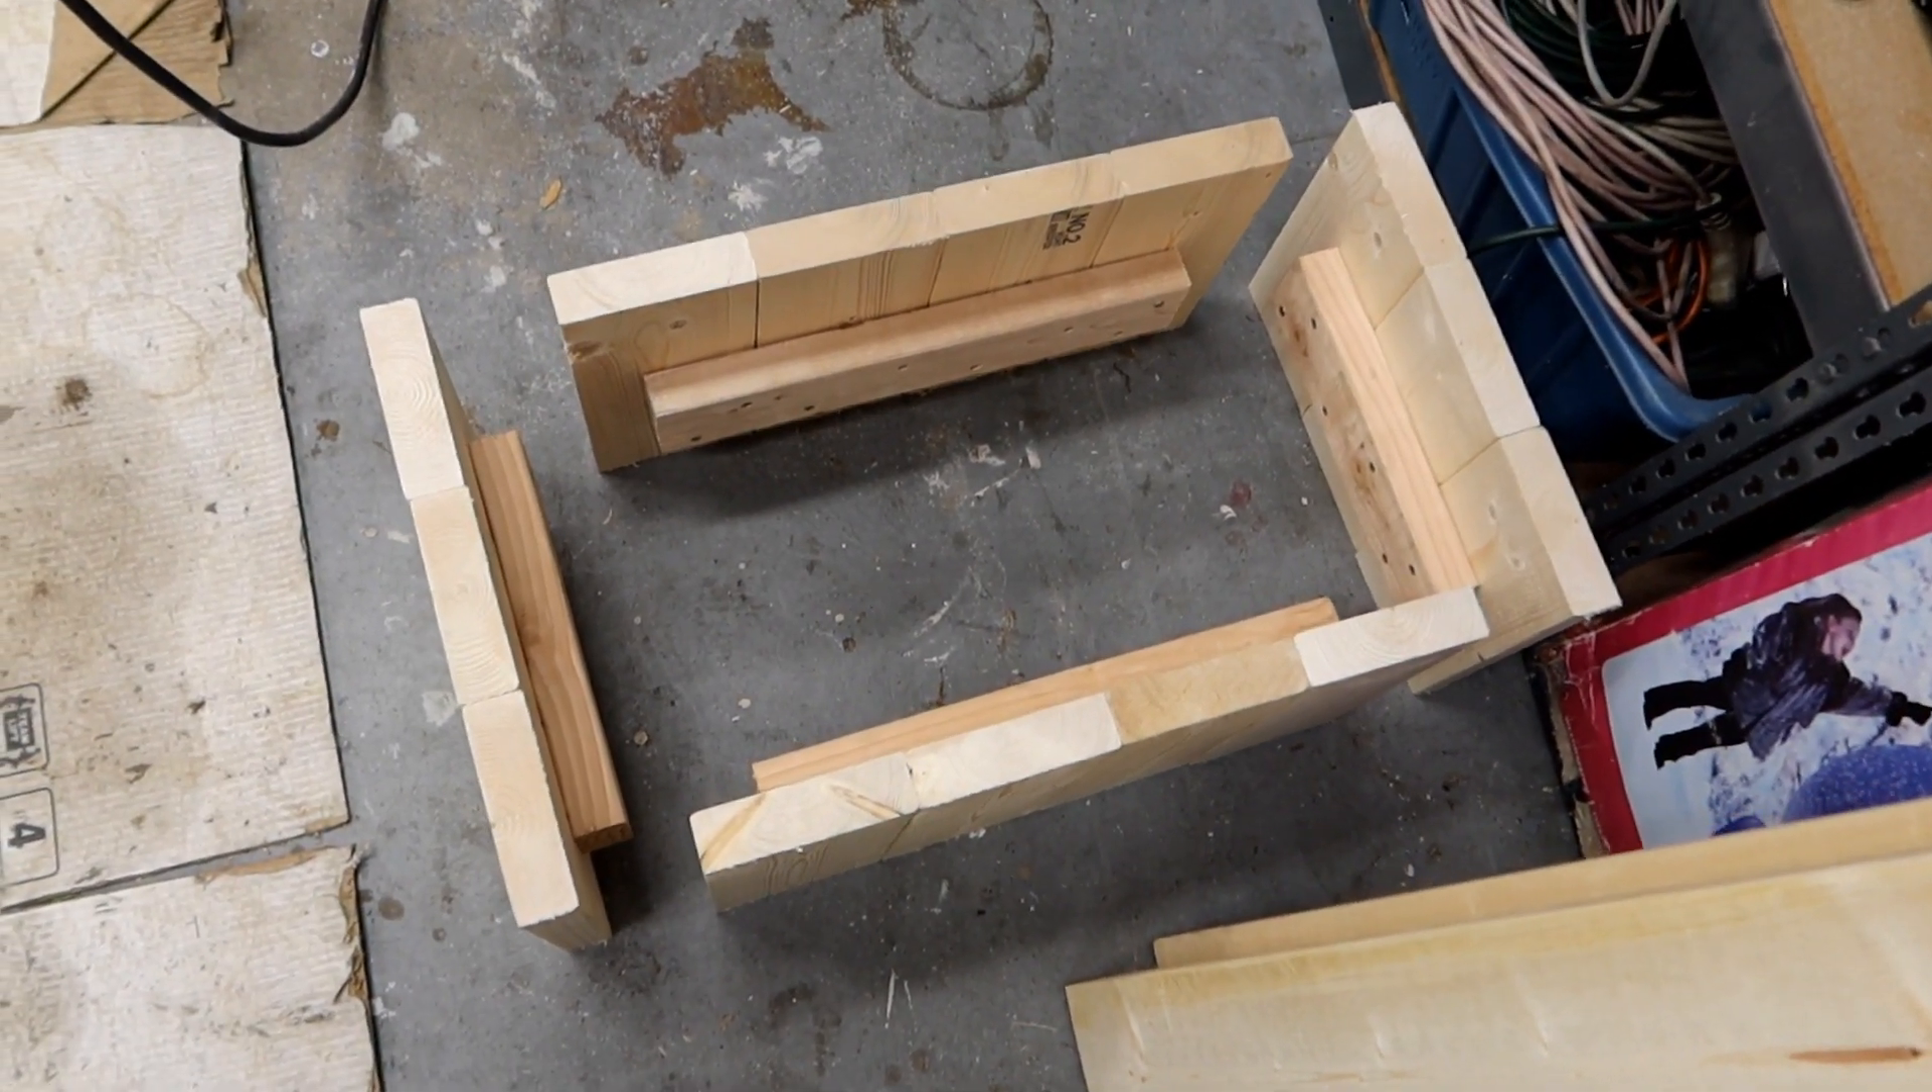All right, I've got the side pieces assembled. I've actually assembled them into the walls already.